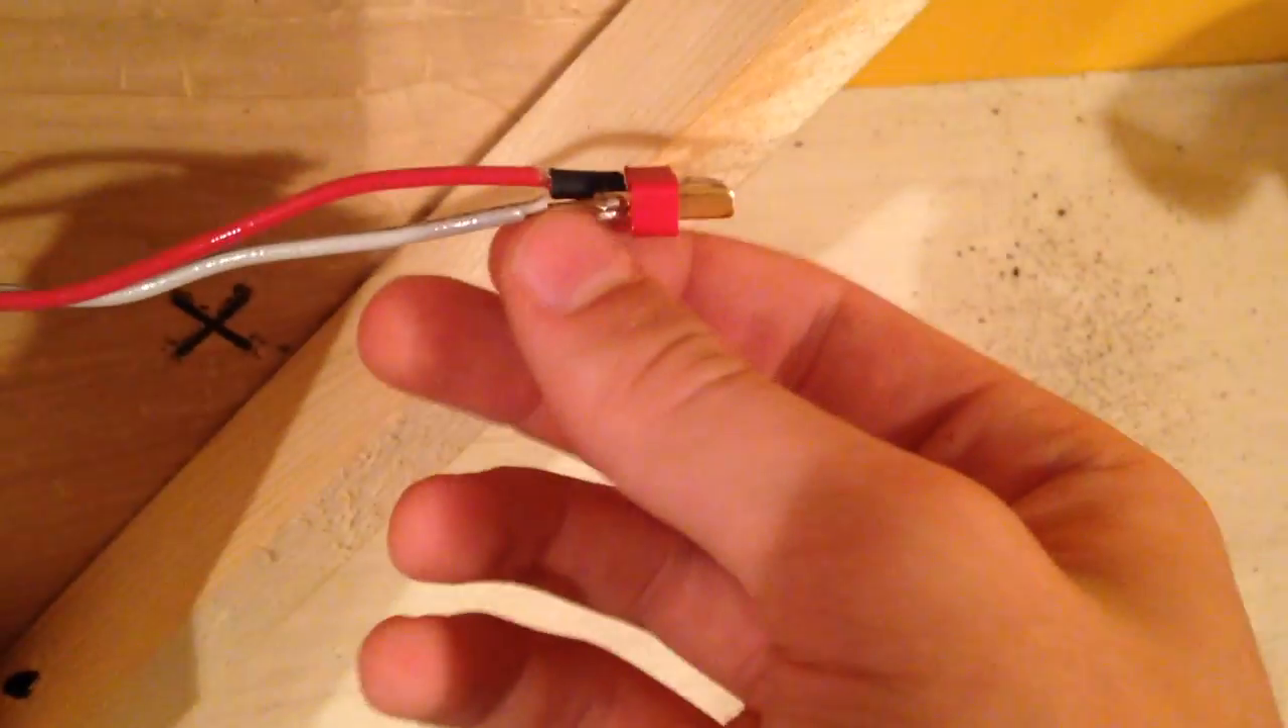You can also see that I put that heat shrink tubing on.